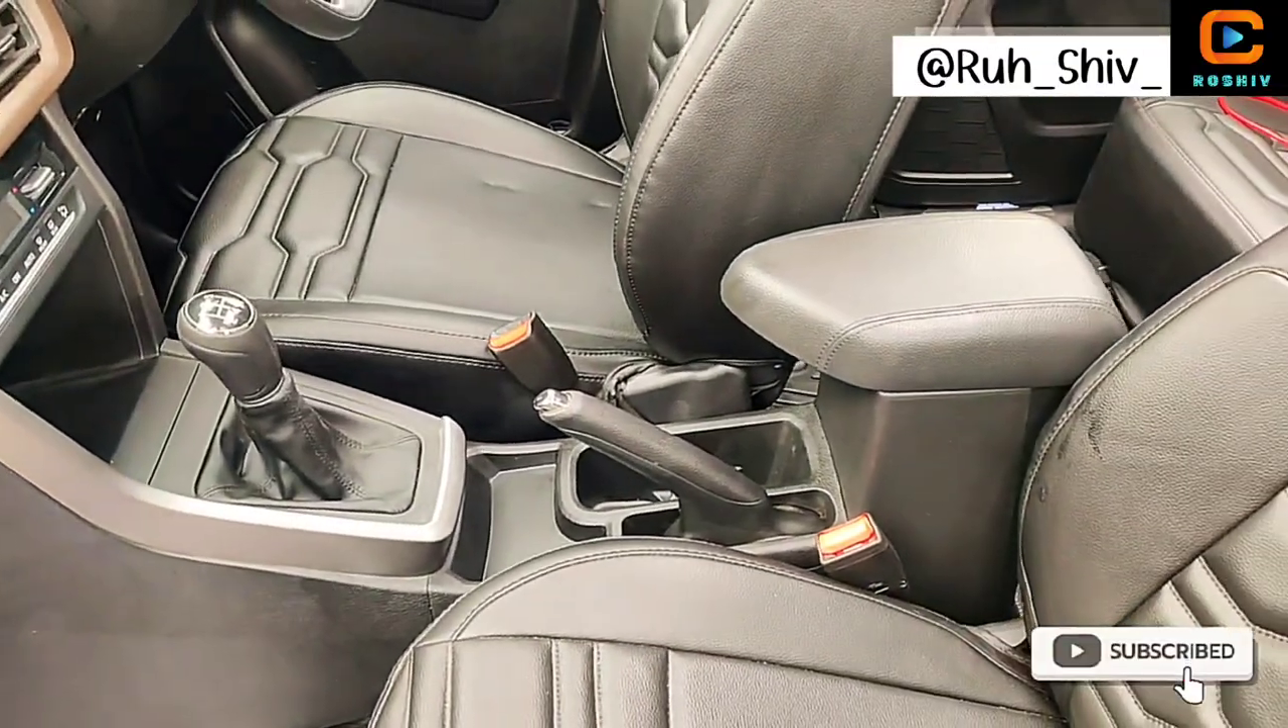हमारी आम्रेस्ट इंस्टॉल हो चुकी है।